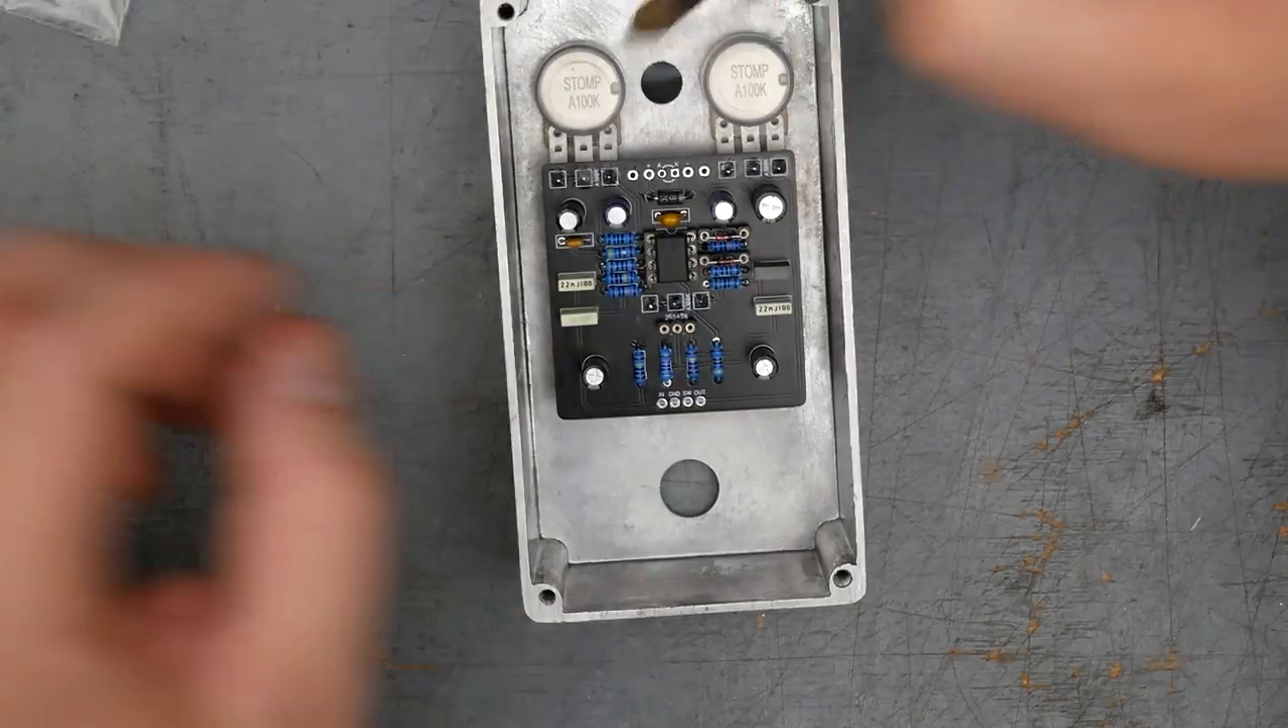All right, so now we have the pots attached to the PCB.